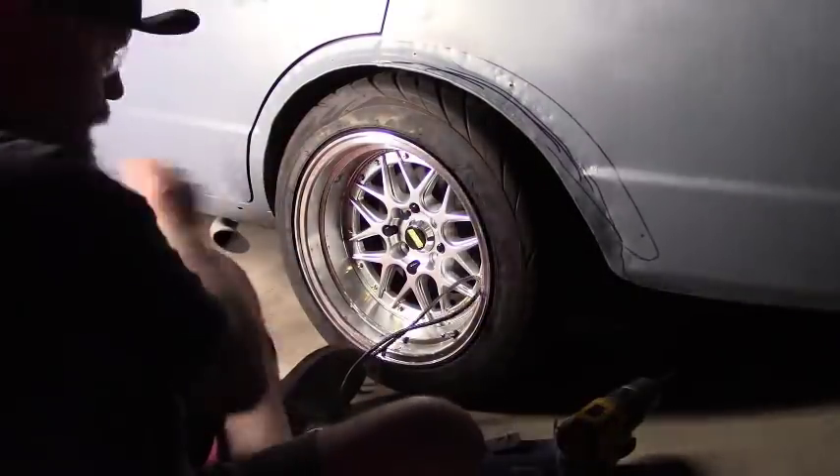From this angle you can see what I meant about these fender flares weren't made for this car, but we're making them work. The wheel well does not match the flare at all.